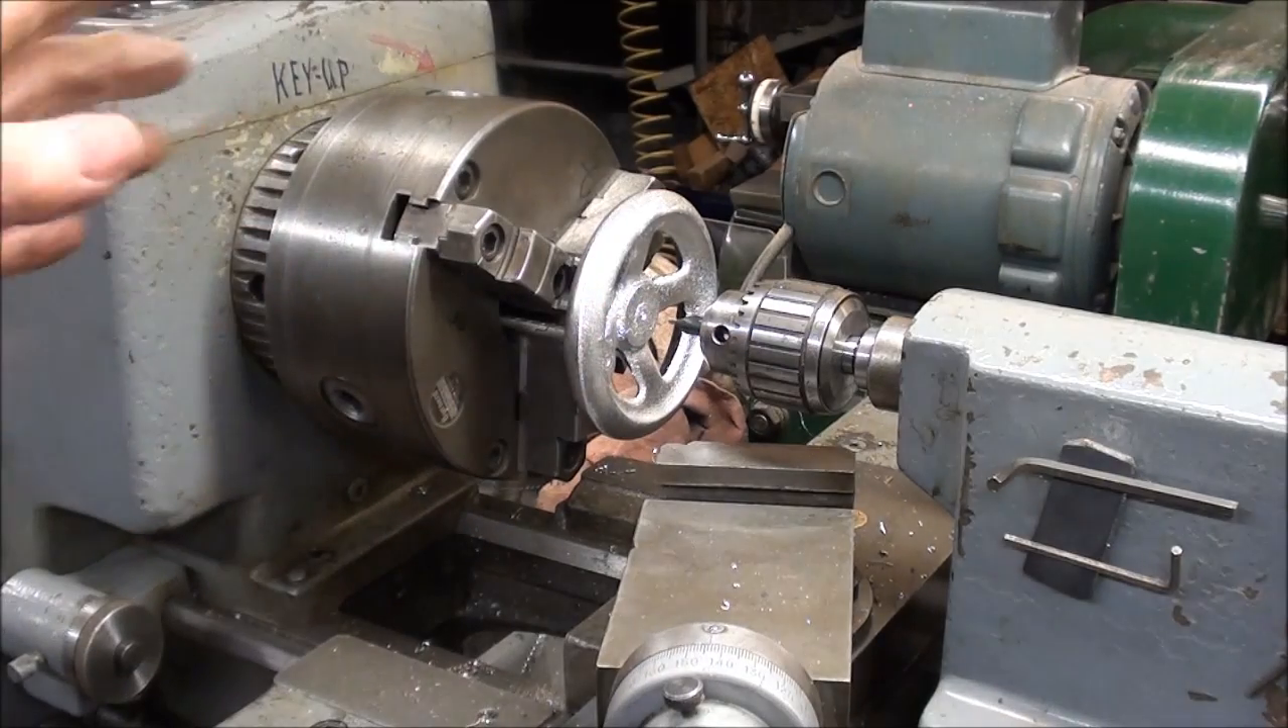I have rough filed the periphery of the hand wheel, and I've got the hub part of it mounted in the three -jaw chuck.